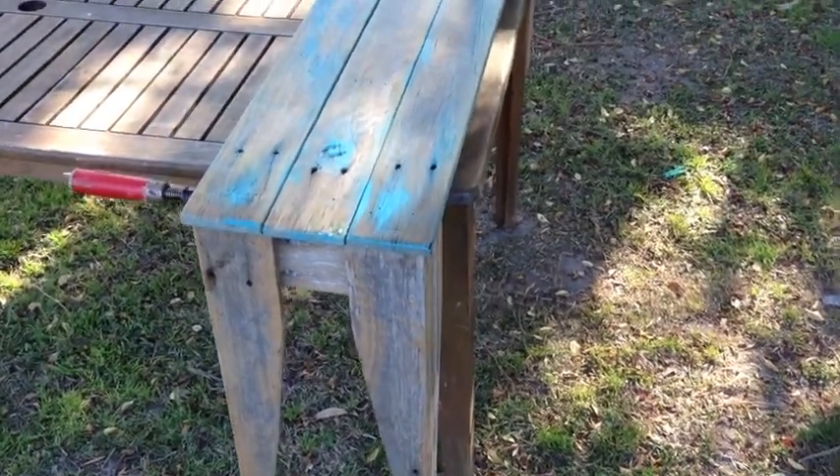So there you go. The top's on.